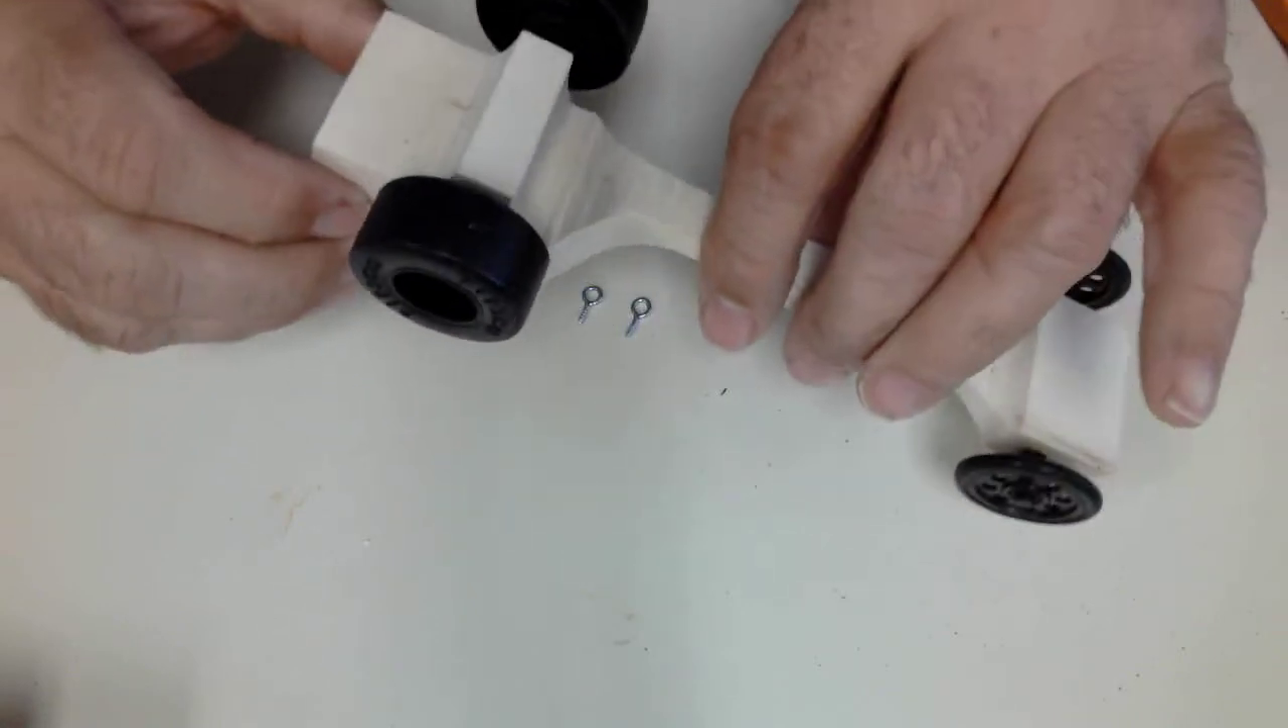Last thing we need to do is put the two screw eyes on.